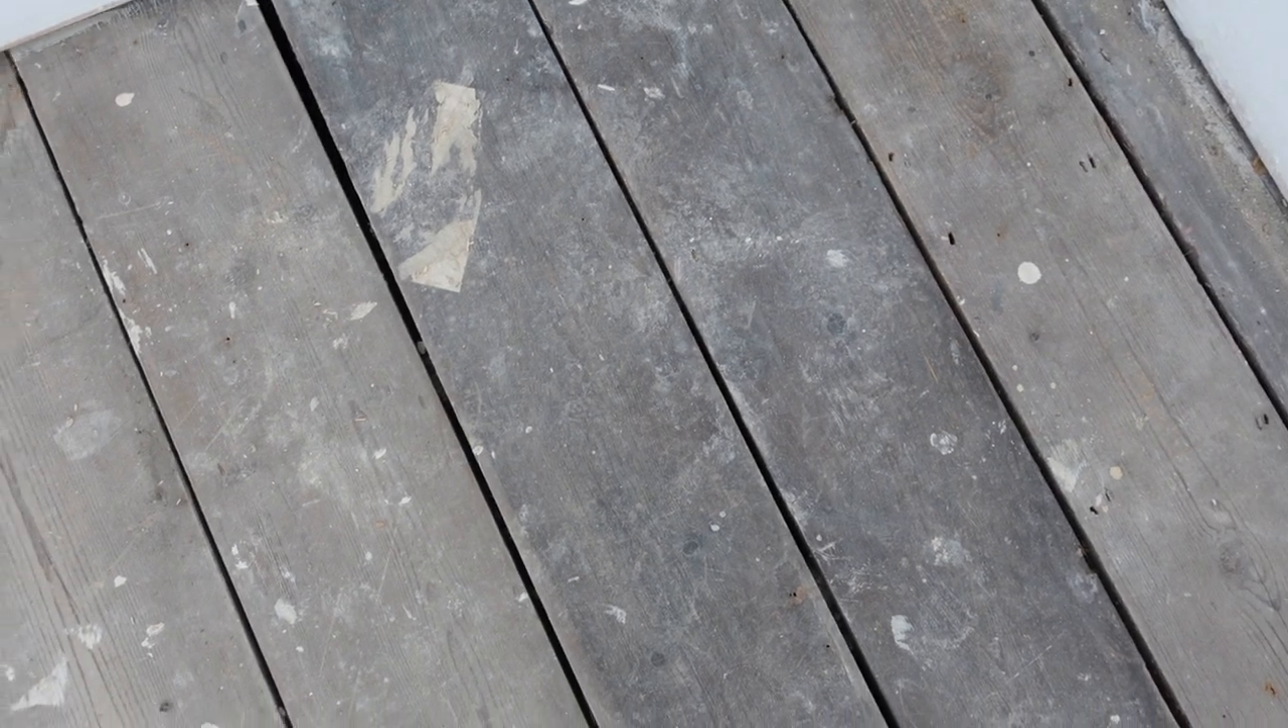The only problem is there's quite big gaps in the floorboards.